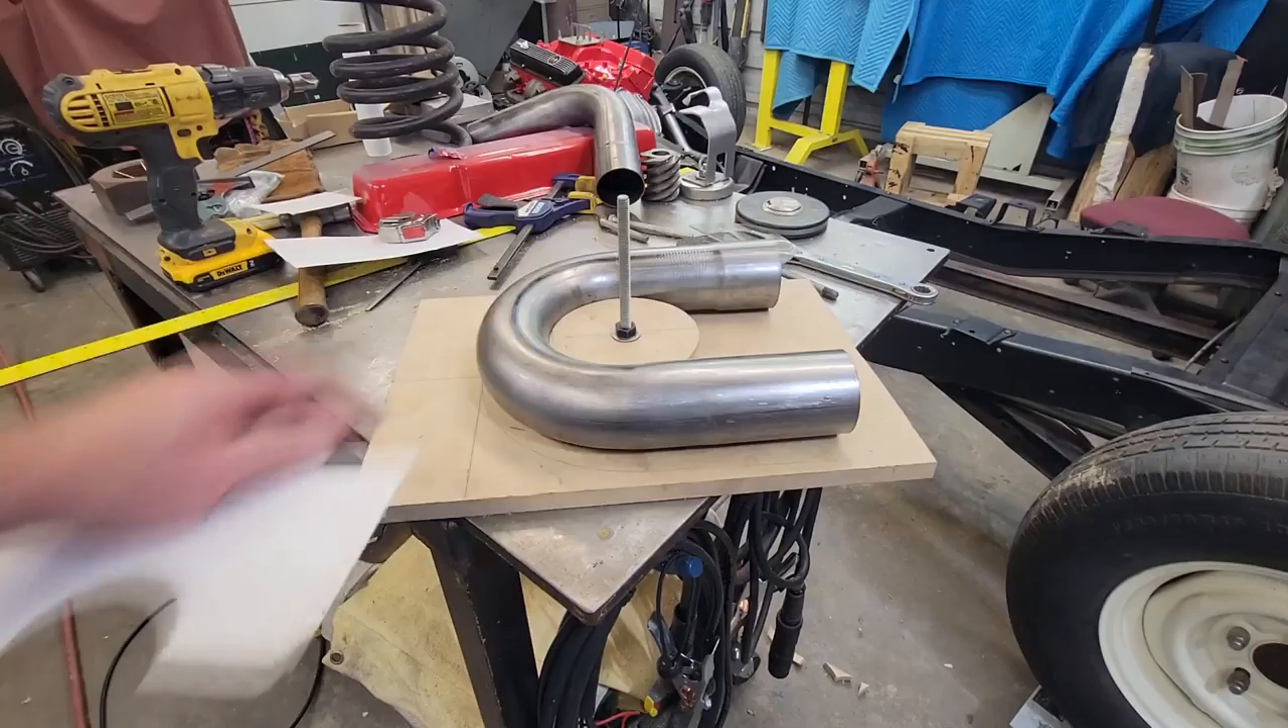Alright guys we've got our little pin through now I'll show you this.